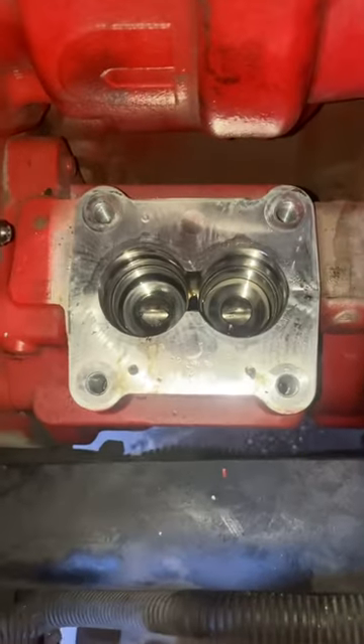After taking the pump head off, you see these are the tappet rollers.